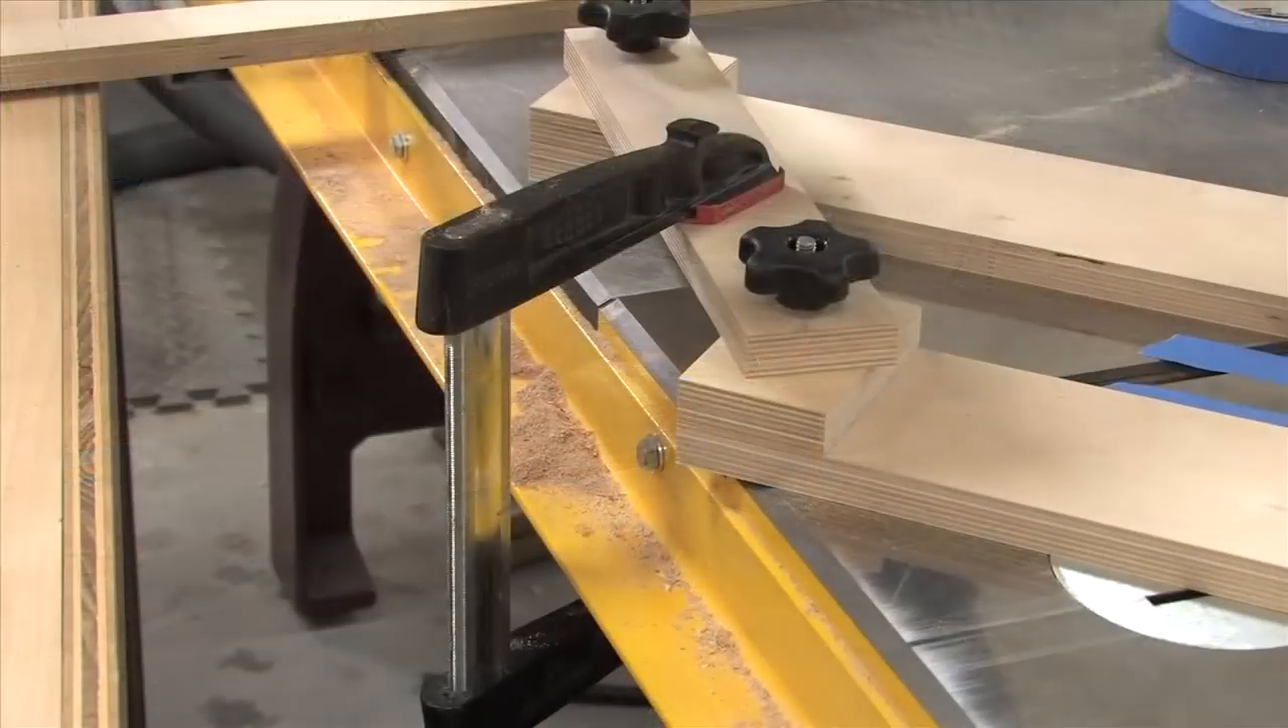Finally I clamp the jig into place and here's a look at the final setup.